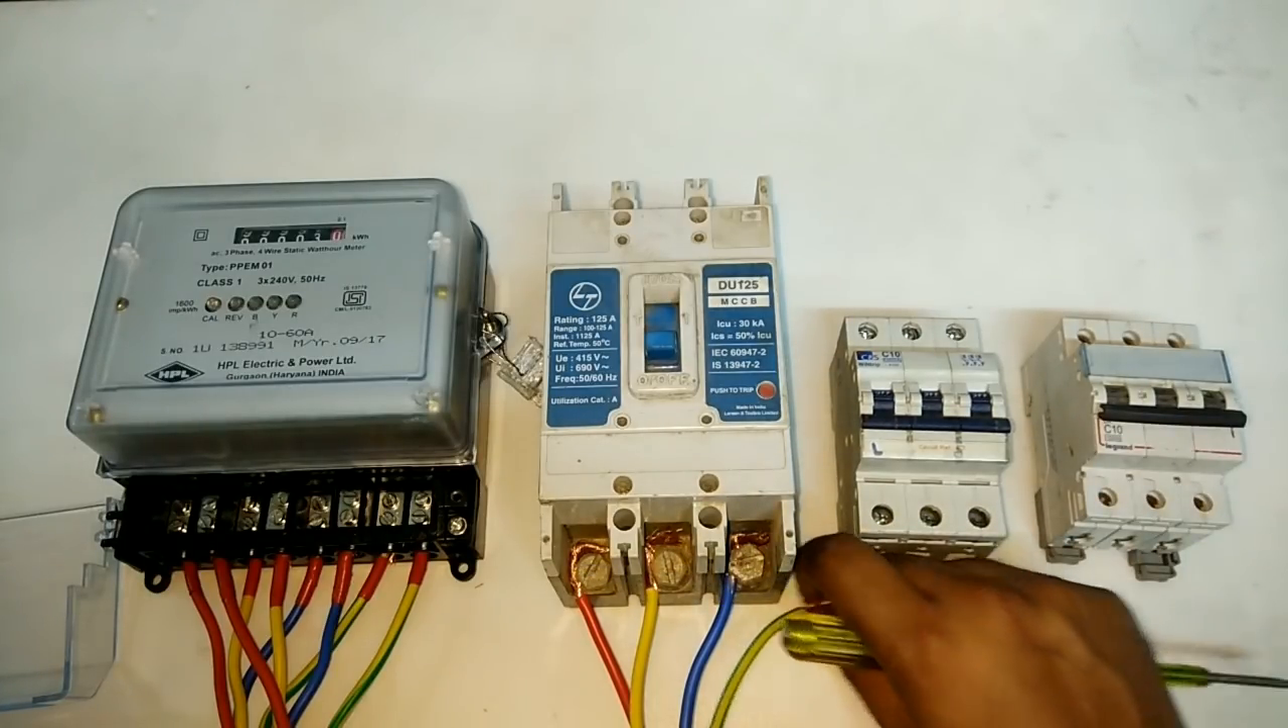MCCB के input में RYB connect कर दिया है।